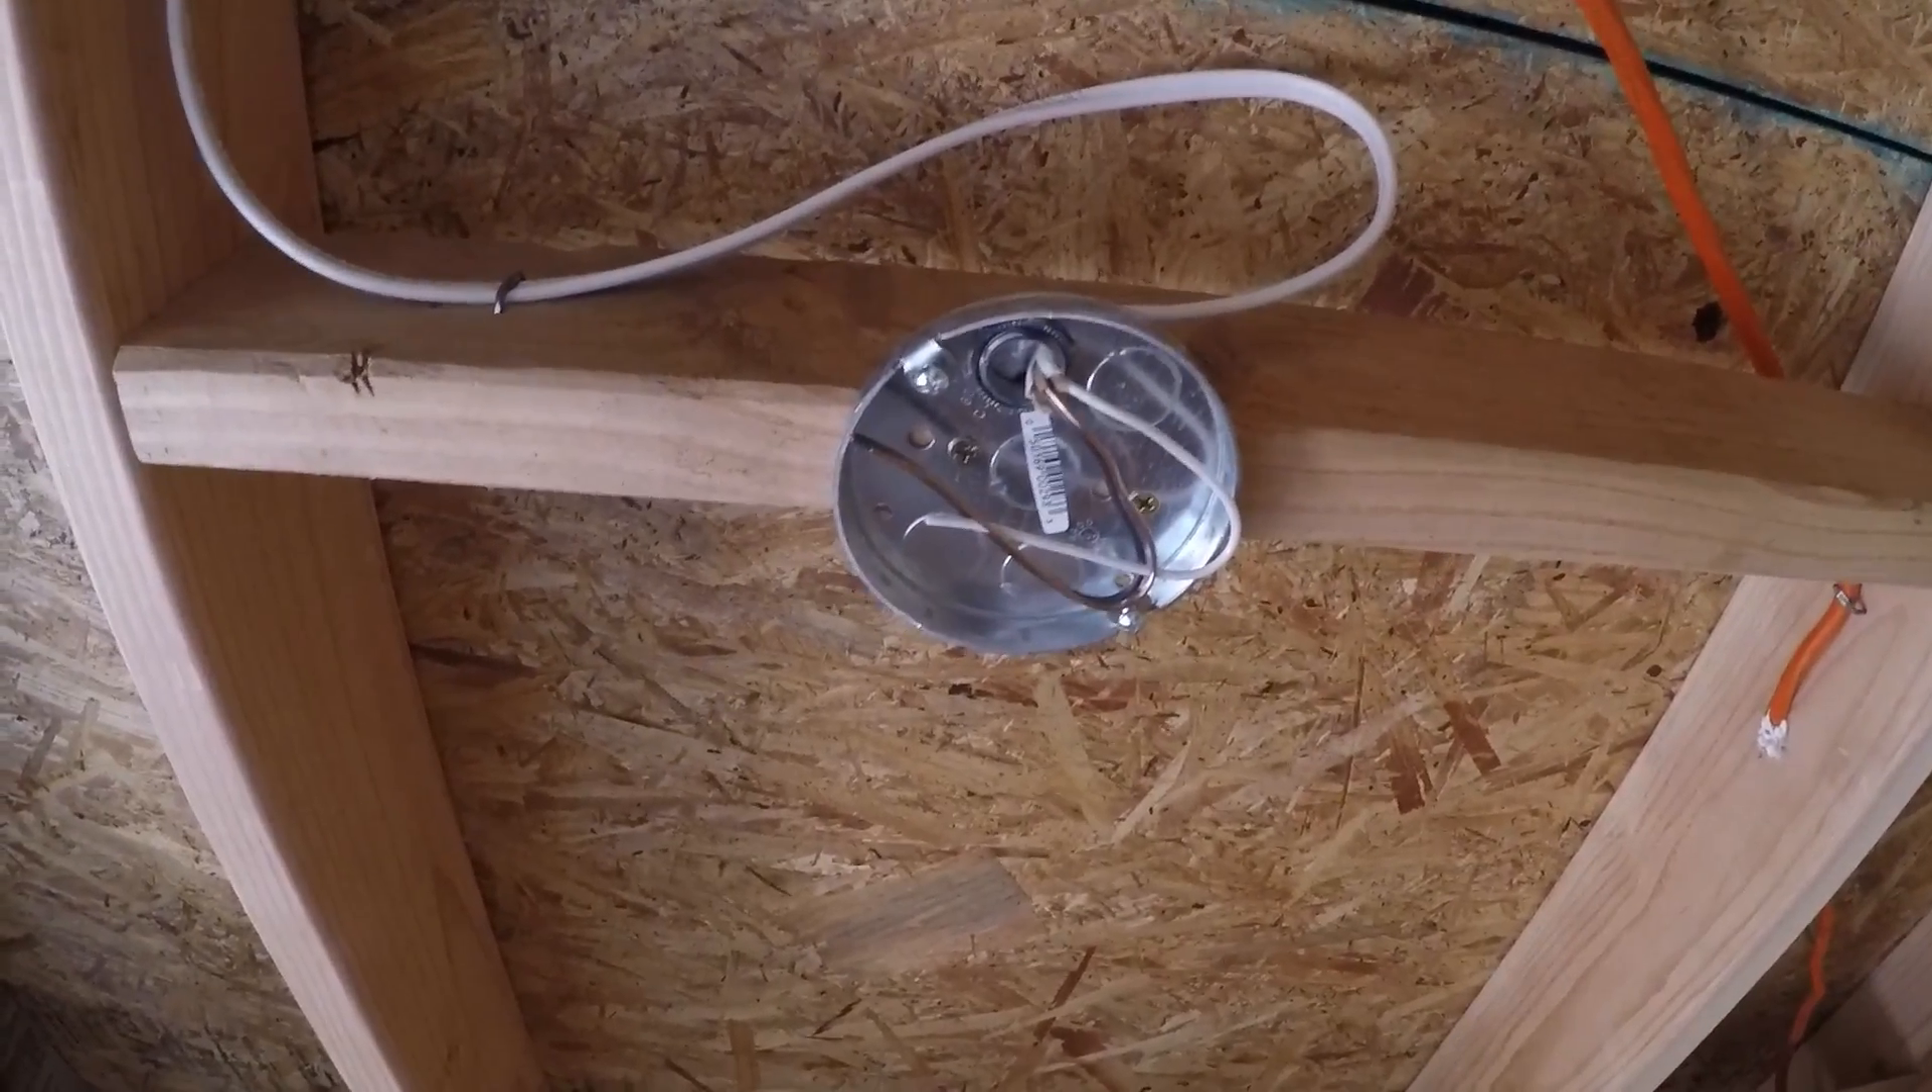Aquí ya tengo la caja instalada. Donde va el foco.